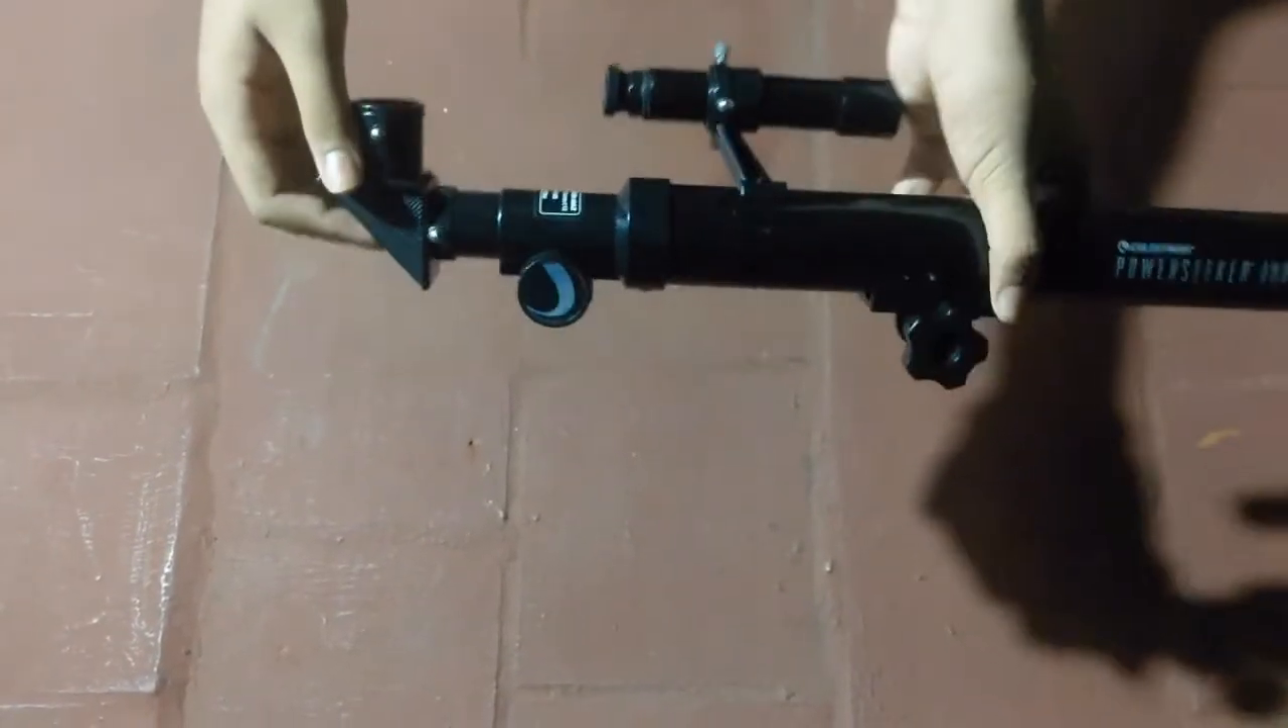We've done mounting the perpendicular mirror.